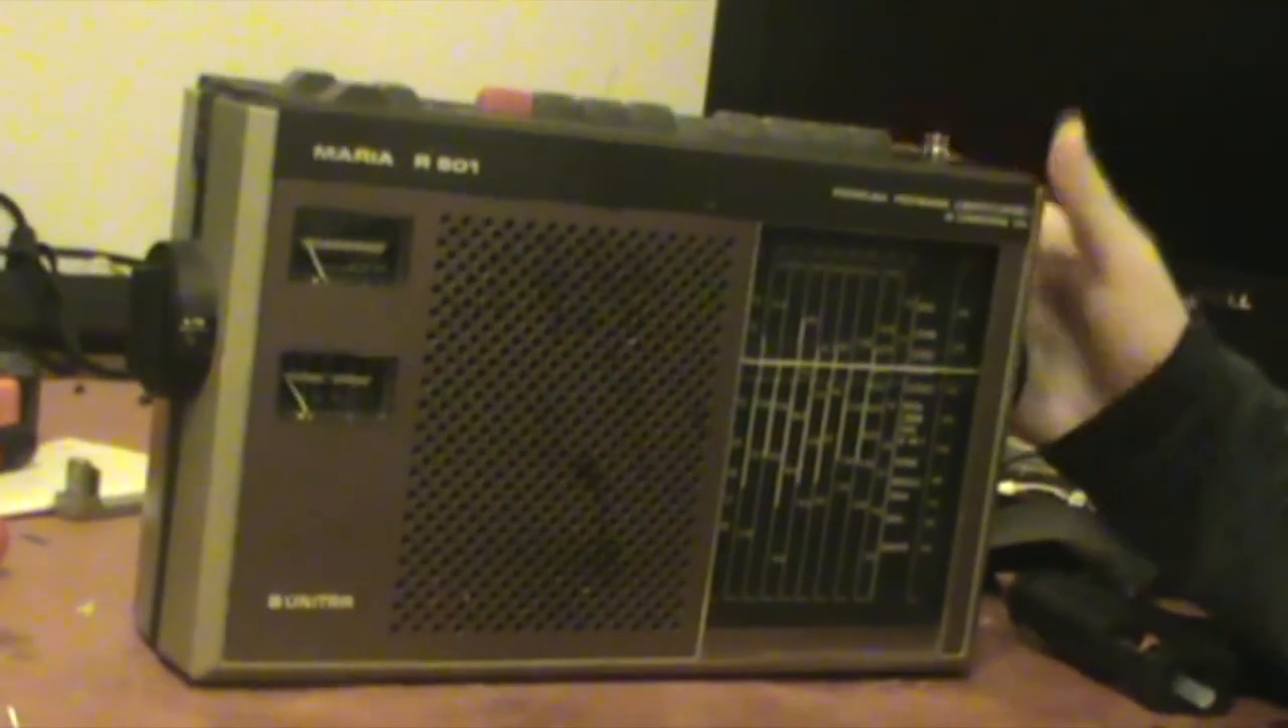Słuchajcie, radio, odbiornik złożony, jak widzicie, poza rączką.